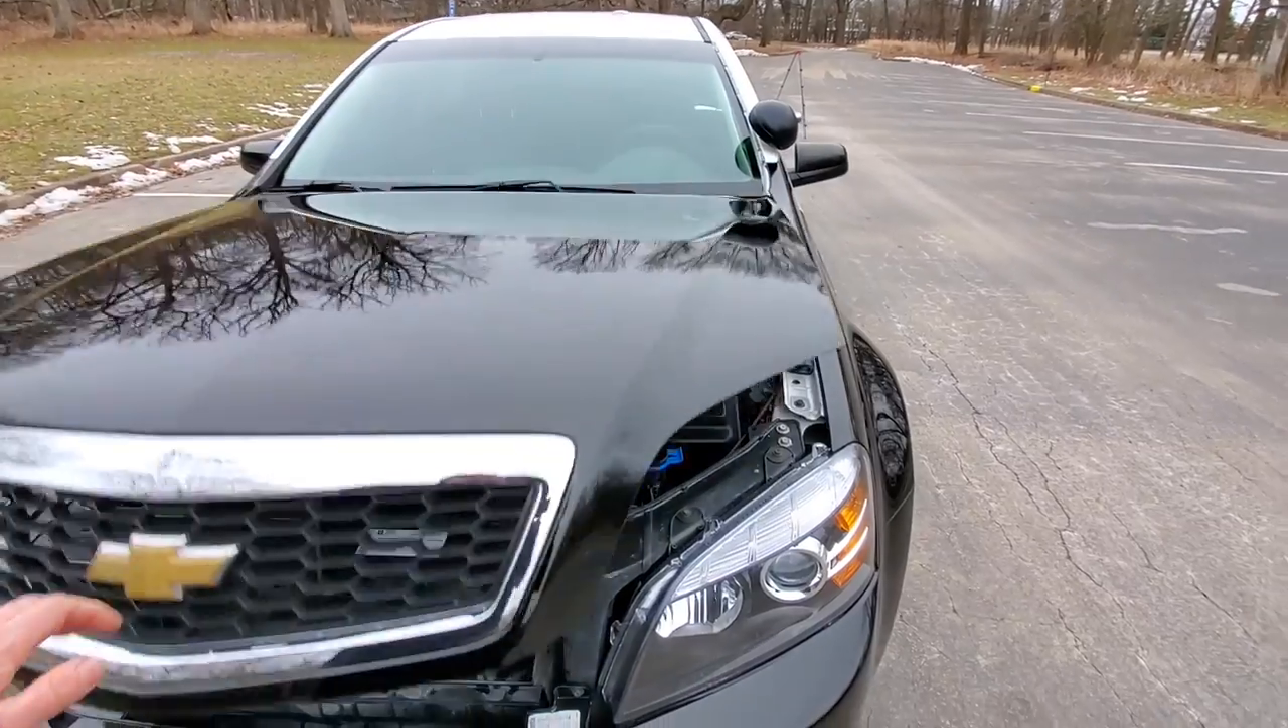All right so you guys have probably already commented that we have a gap here right there and a new headlight.